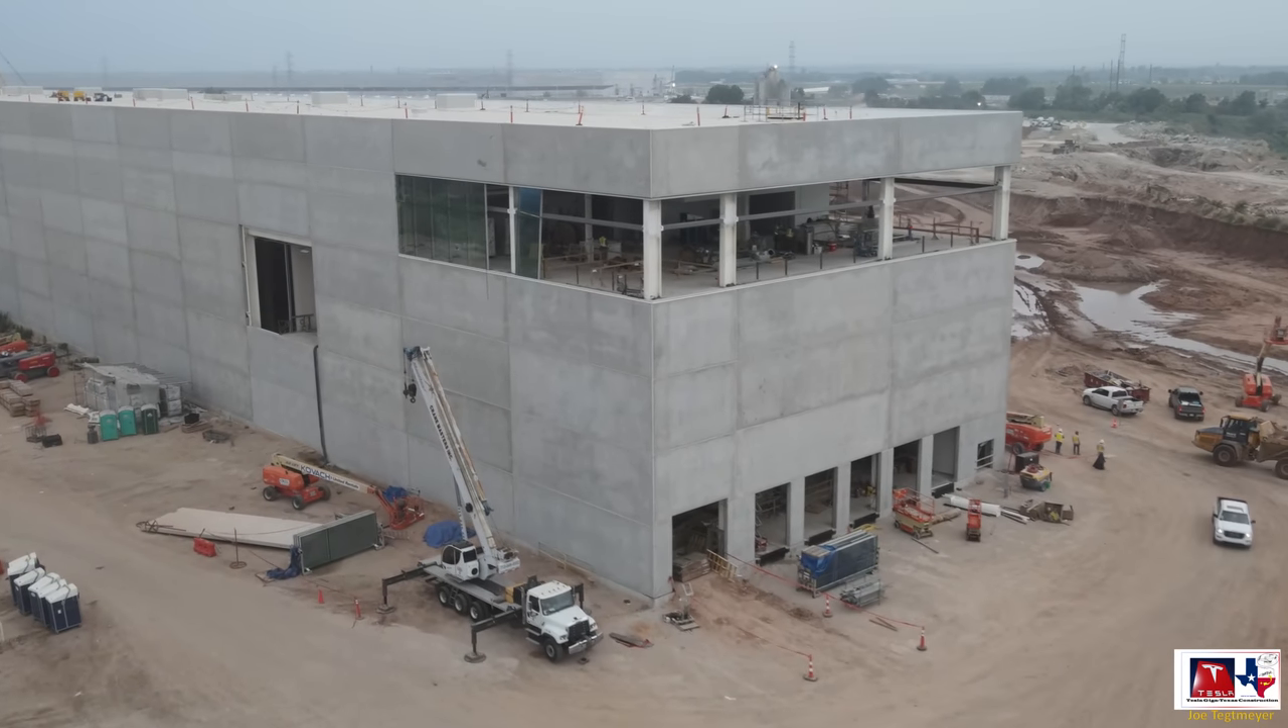It looks like about five or six of the panes have been installed one is in the process of being installed.